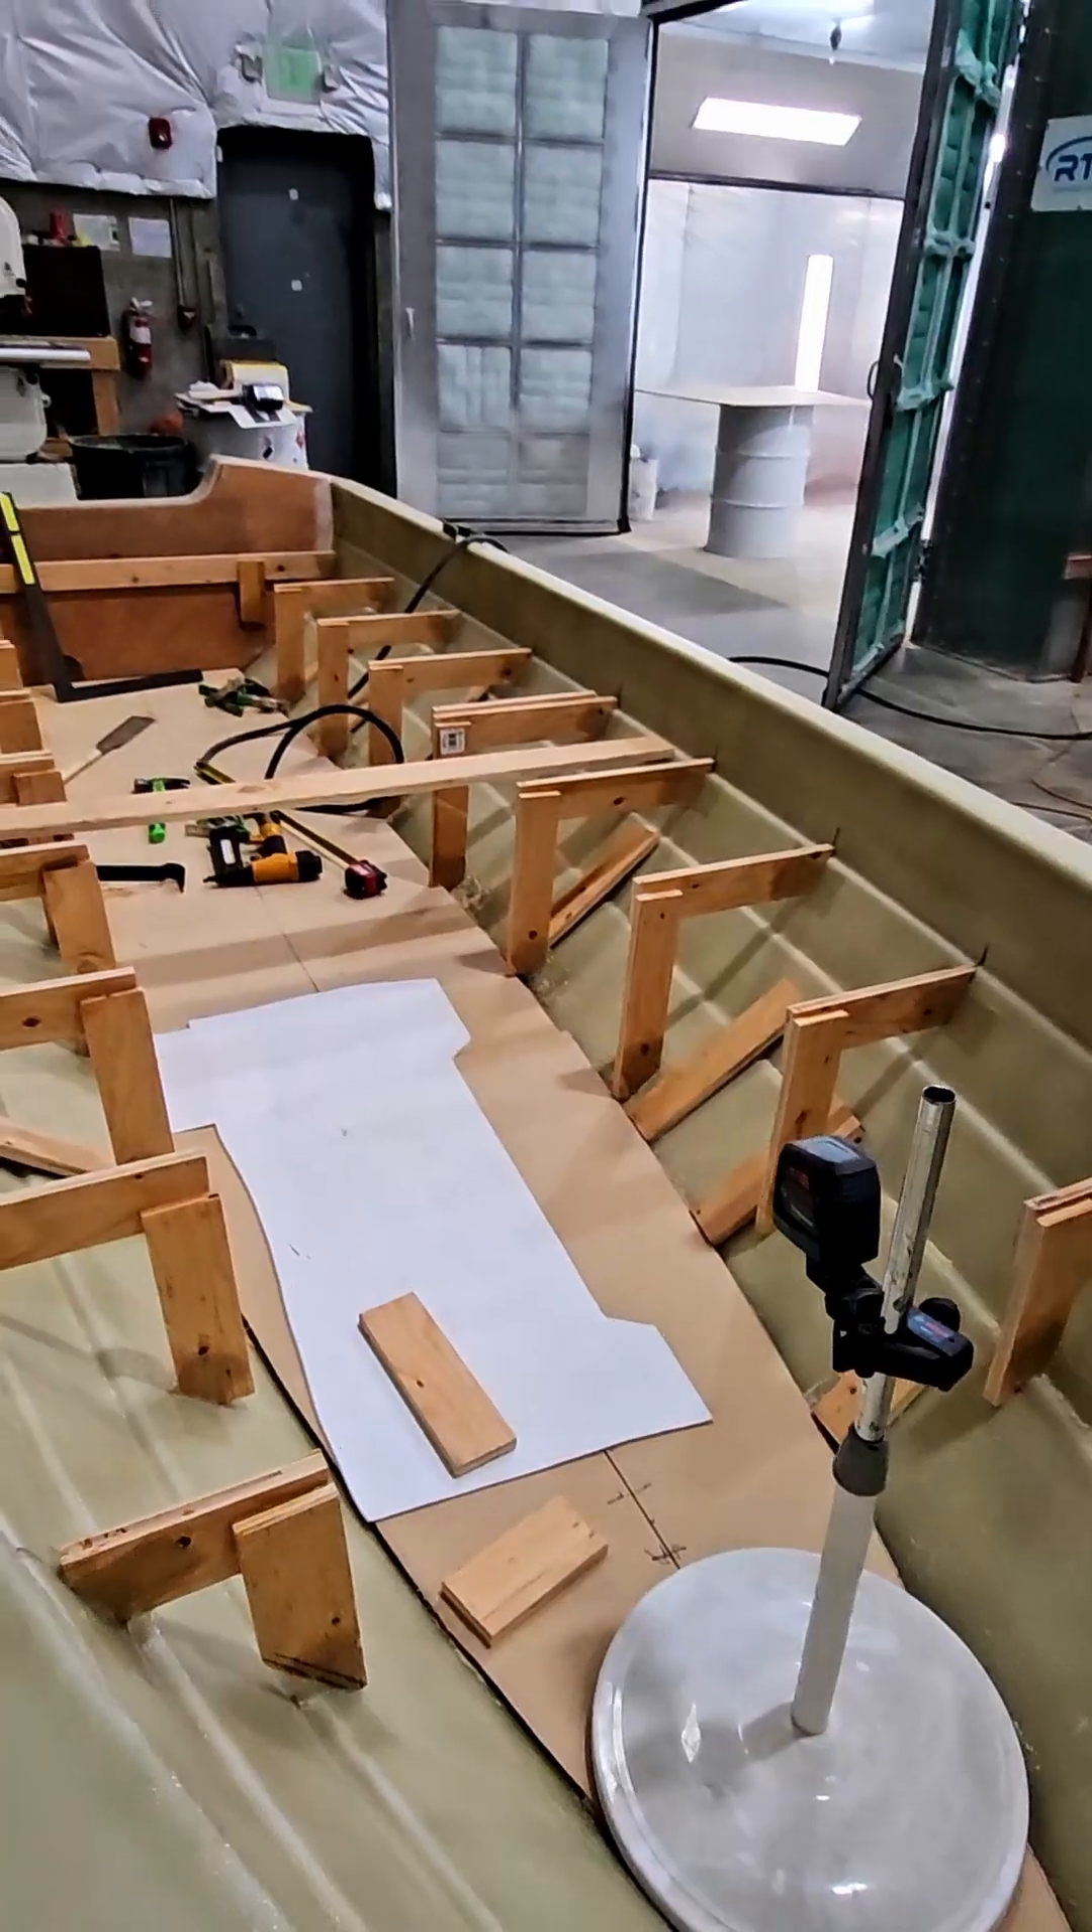We've got the framing in place for the side seats.